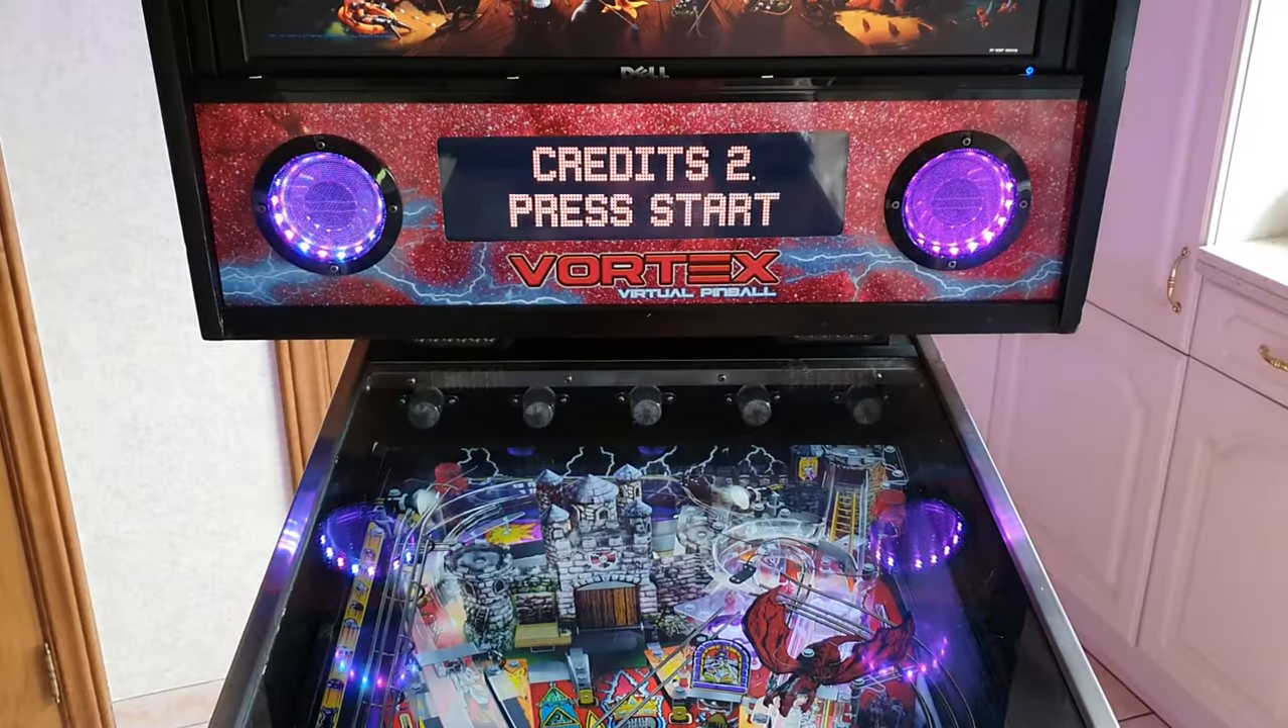The LEDs fit exactly in the hole and look really clean.